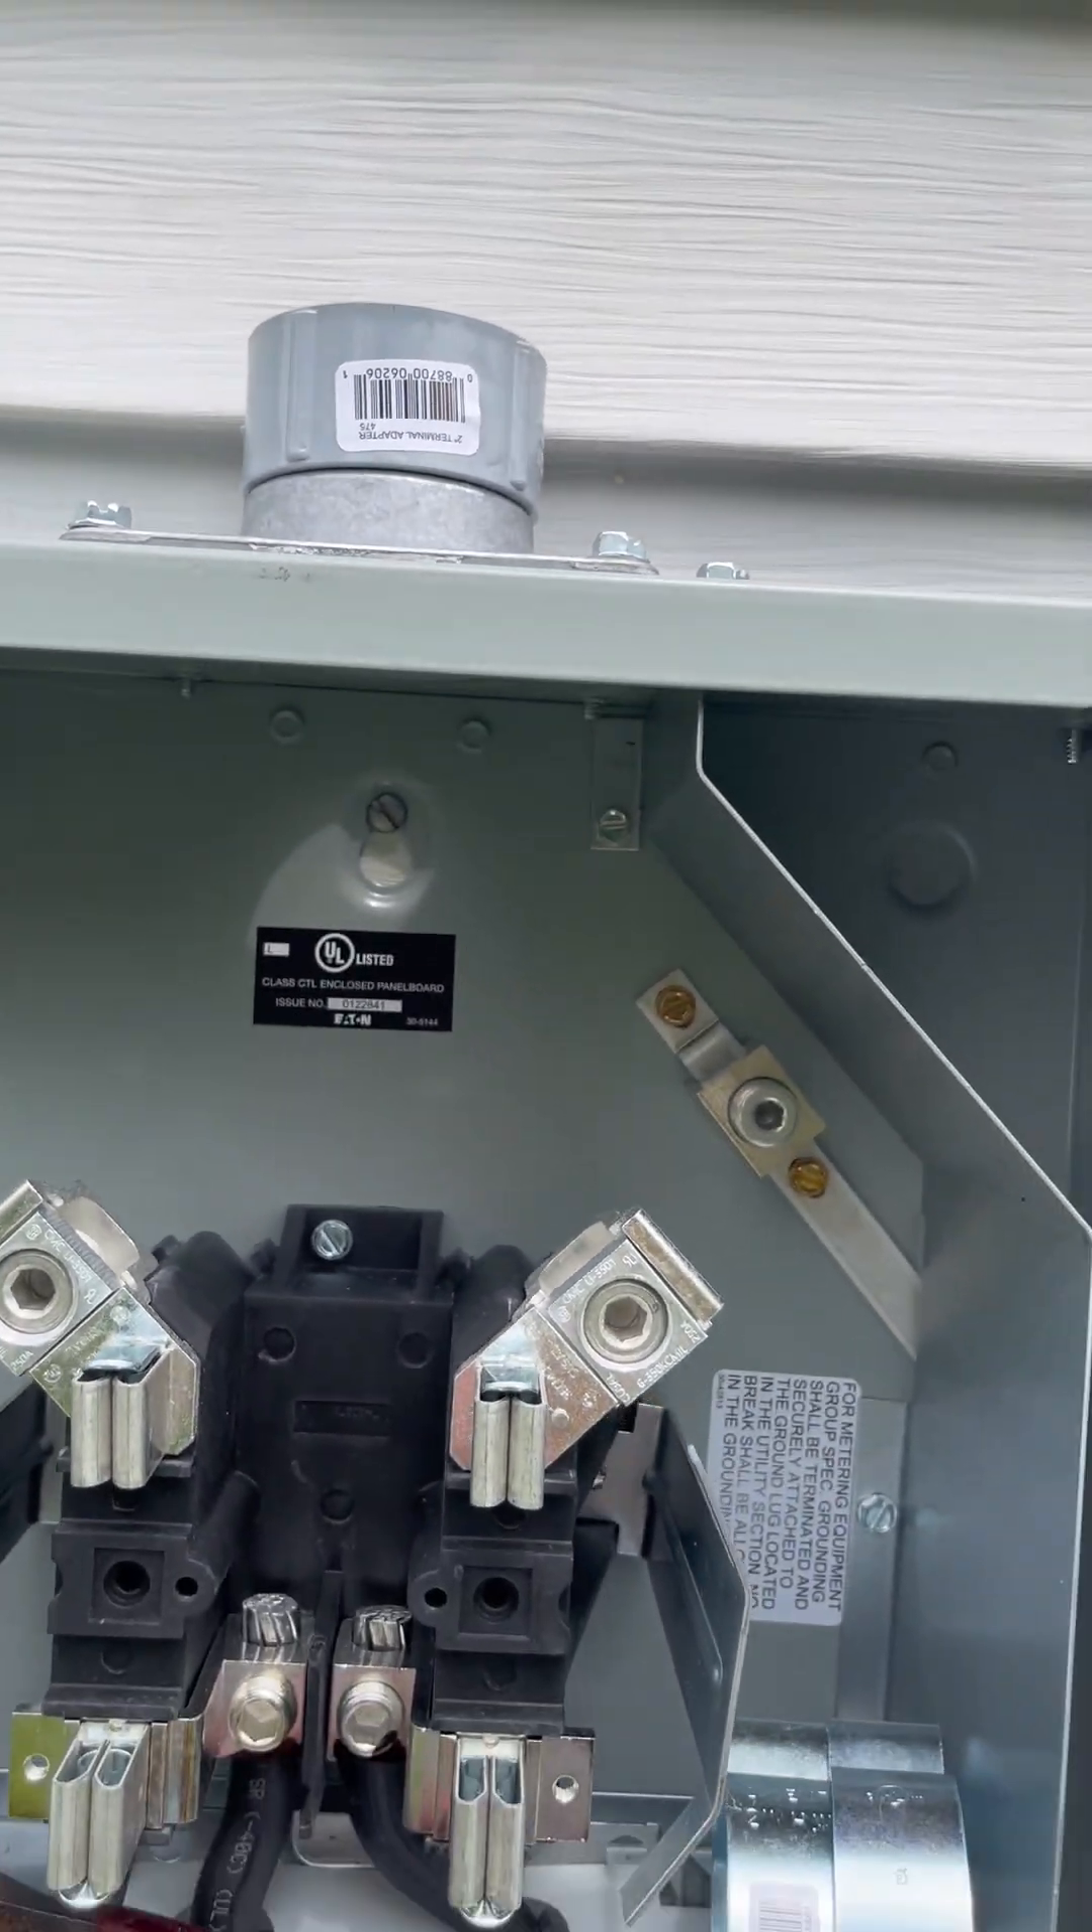If you notice that metal thing with the four bolts in it on the left that's that's a threaded hub and that is a plastic male adapter that is screwed down into that hub so it will be weather tight.